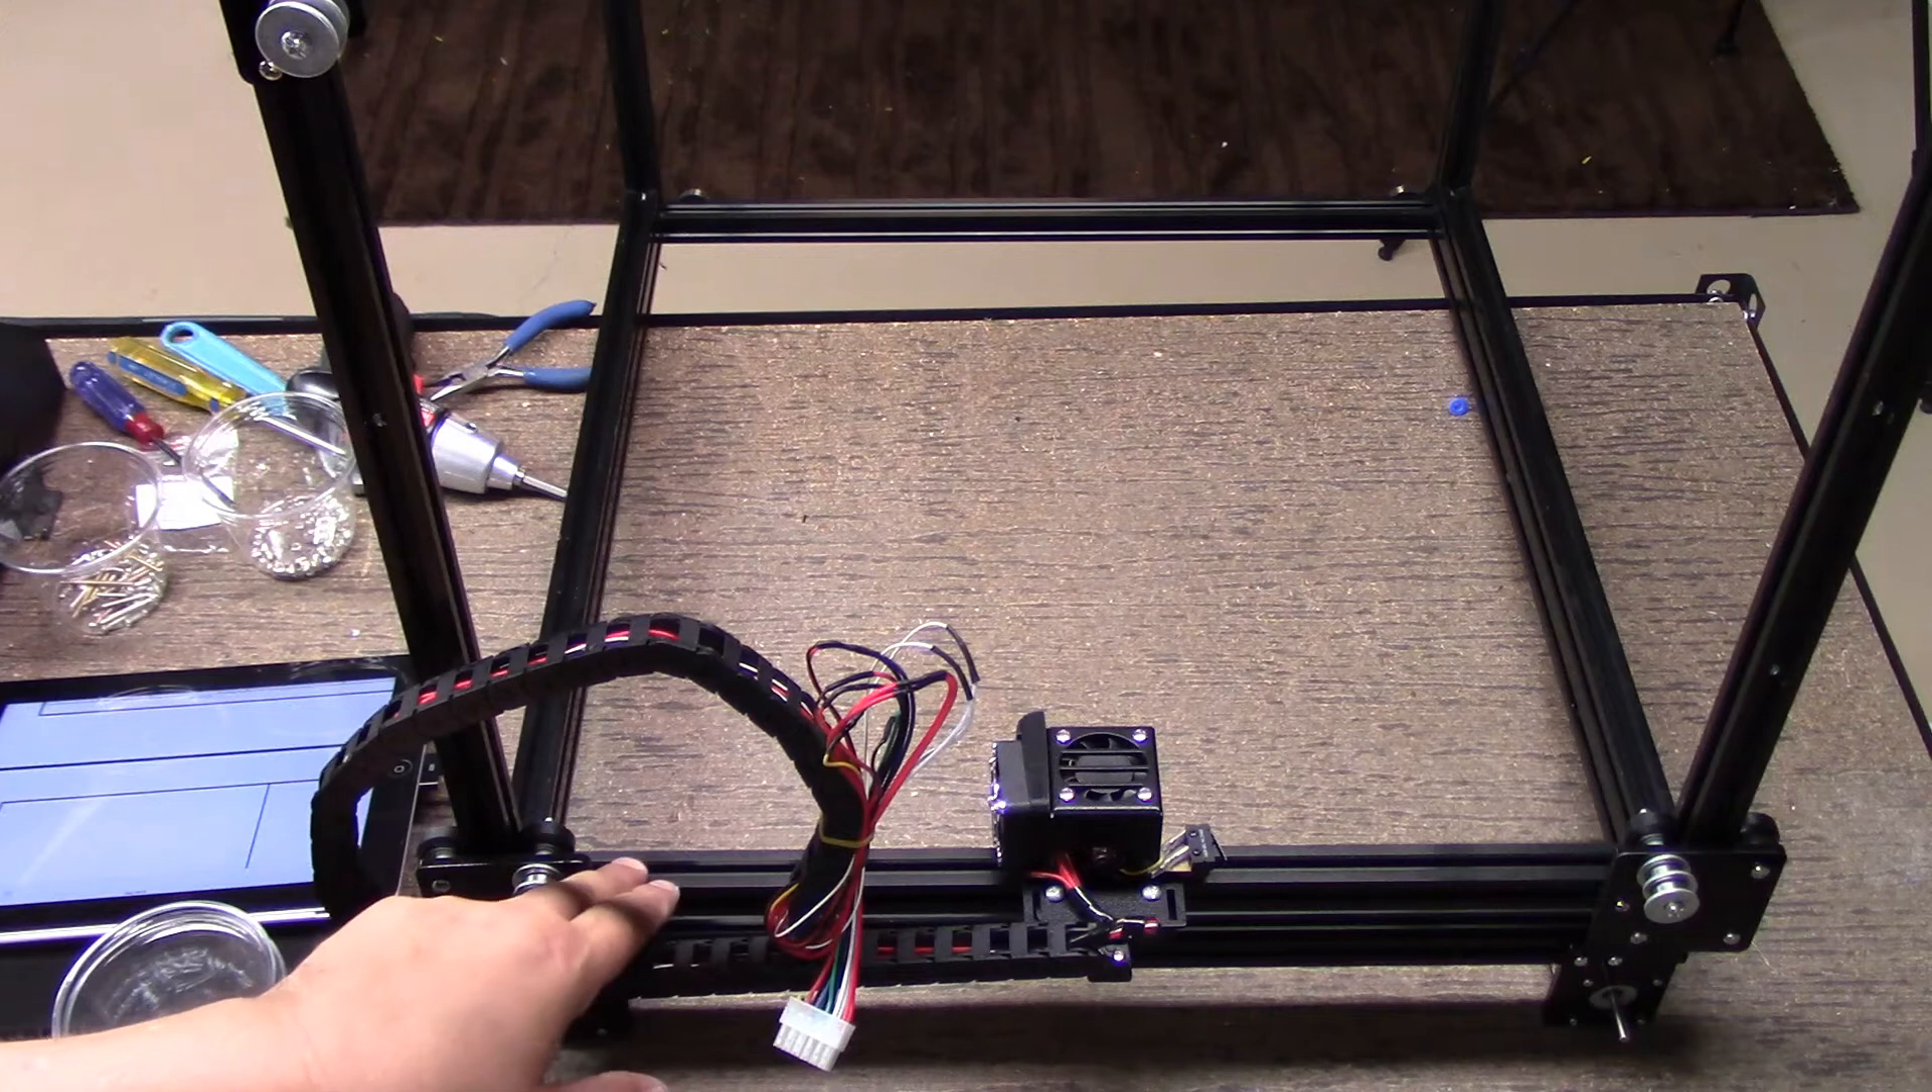So we've got the top assembly complete. We've got this cross member on here.